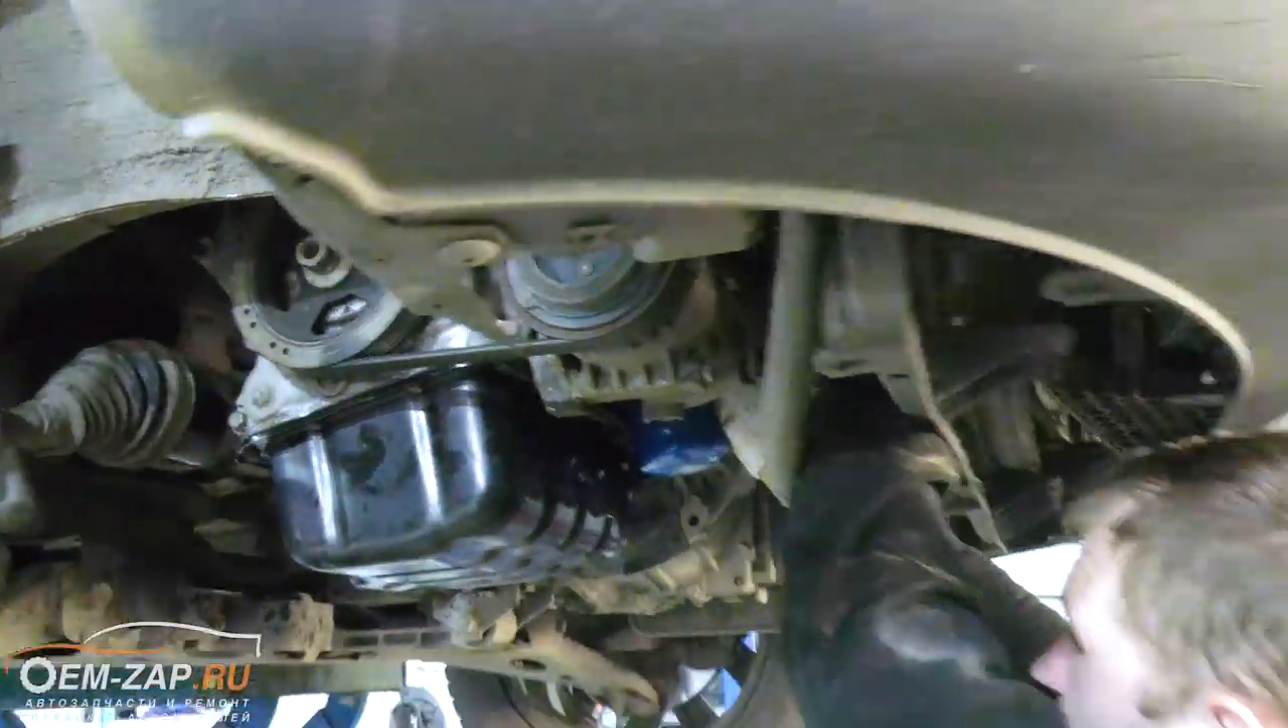Так, ну все собрано, поддон установлен.